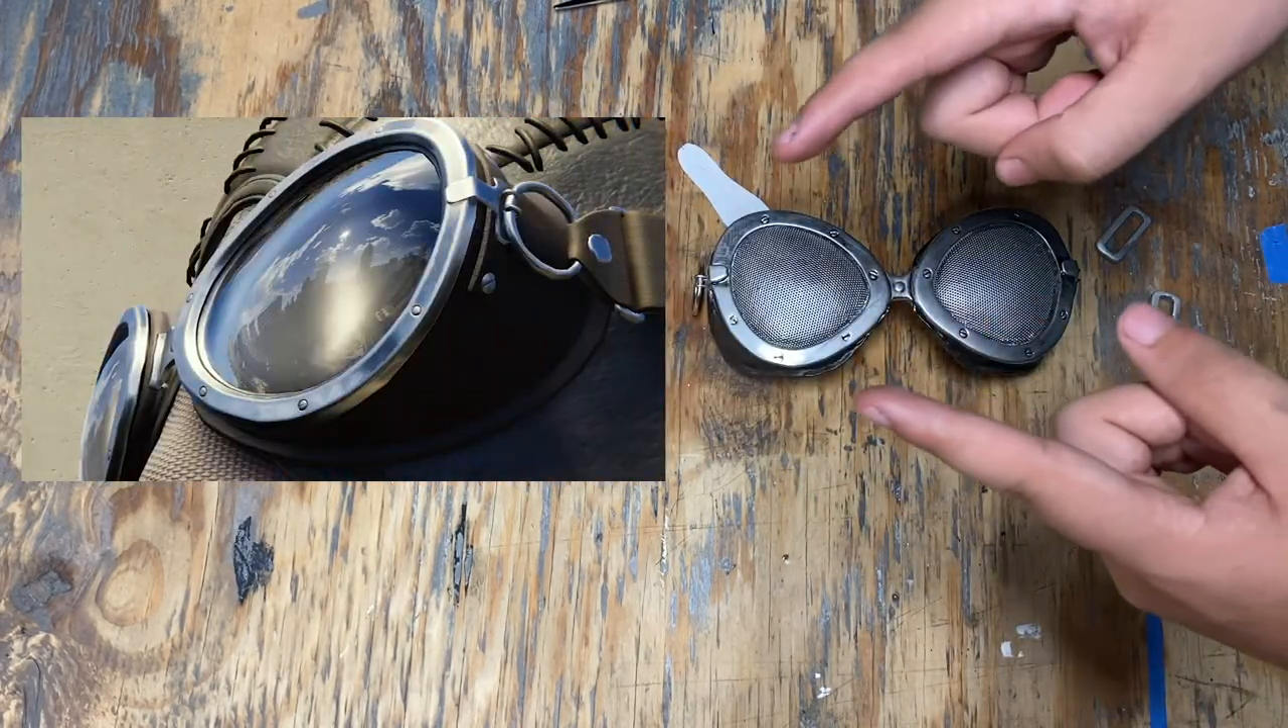I finally got the lenses in place.